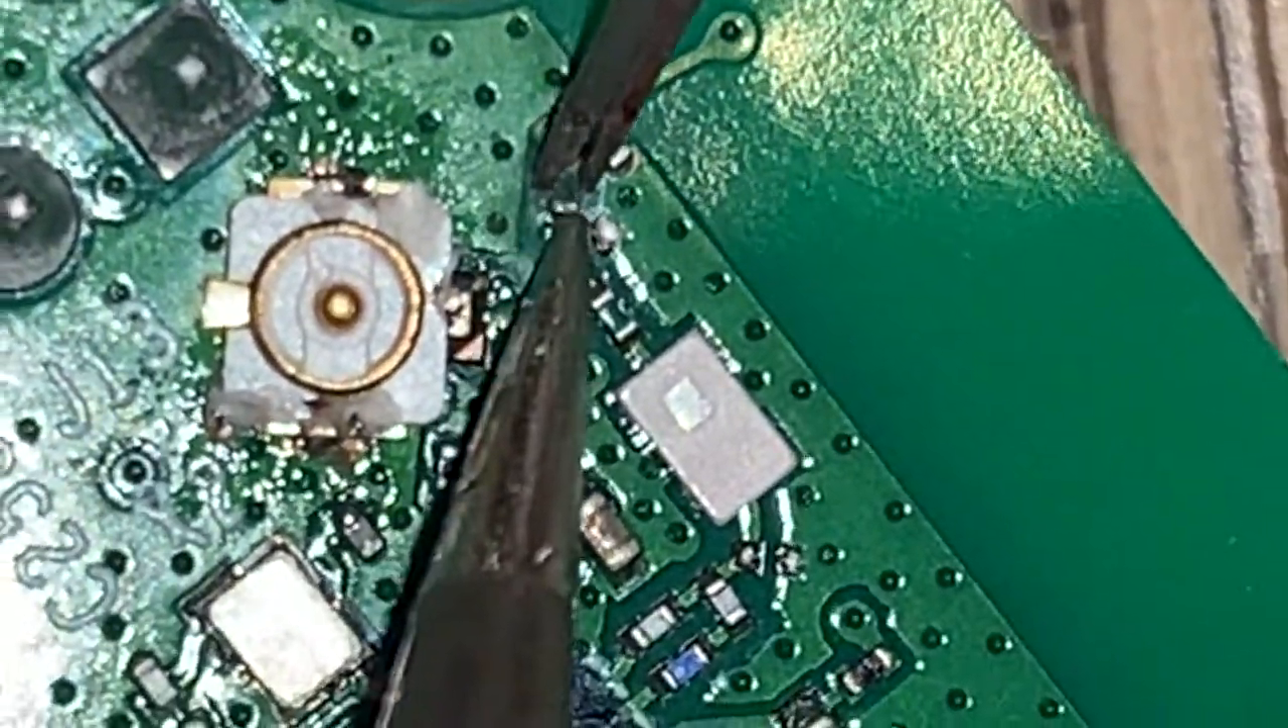This took two tries, as I broke the first connector when testing the mechanical connection, which did not pass the test, but I eventually got a connector in place.